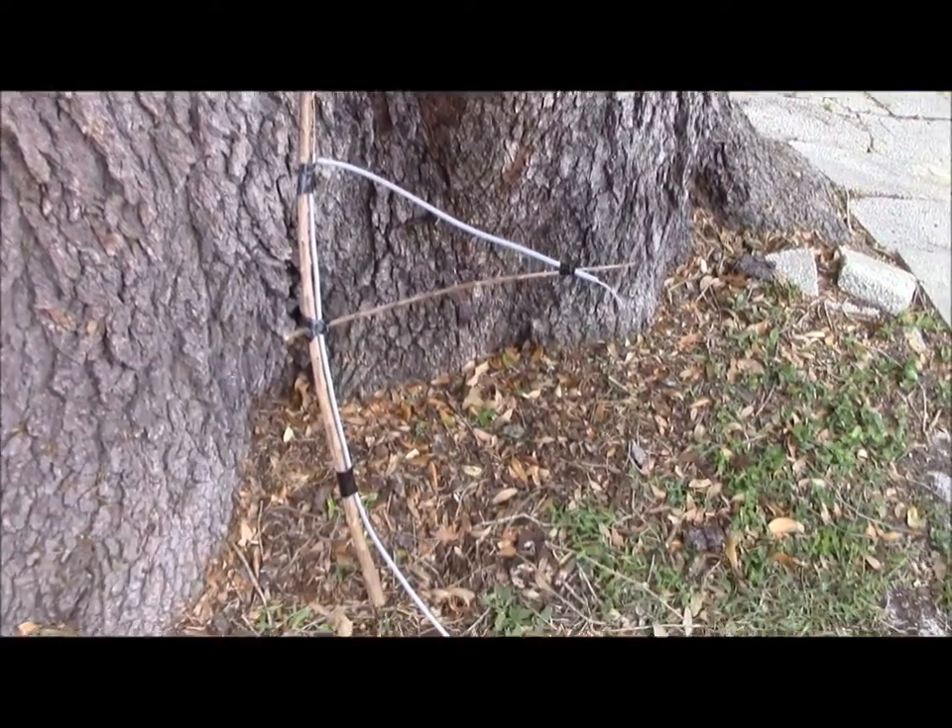And this is our antenna assembled on the structure.